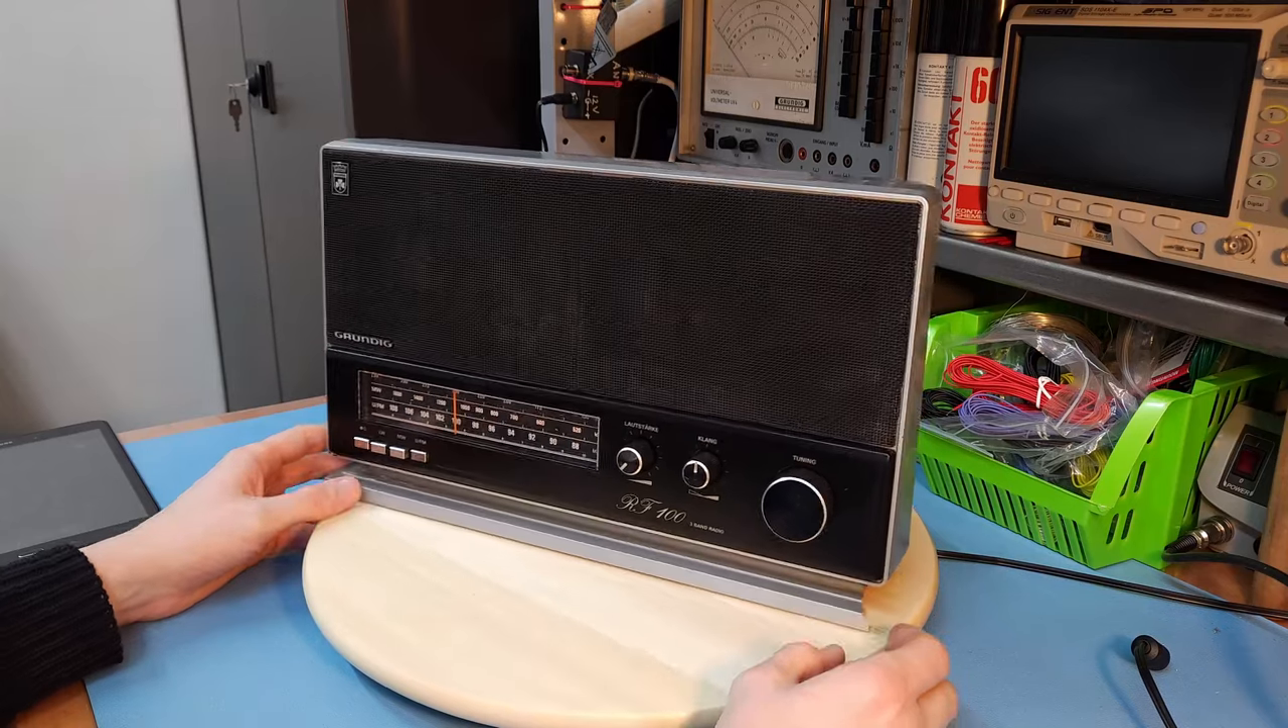As you see, I'm done basically. I put everything back in the cabinet.